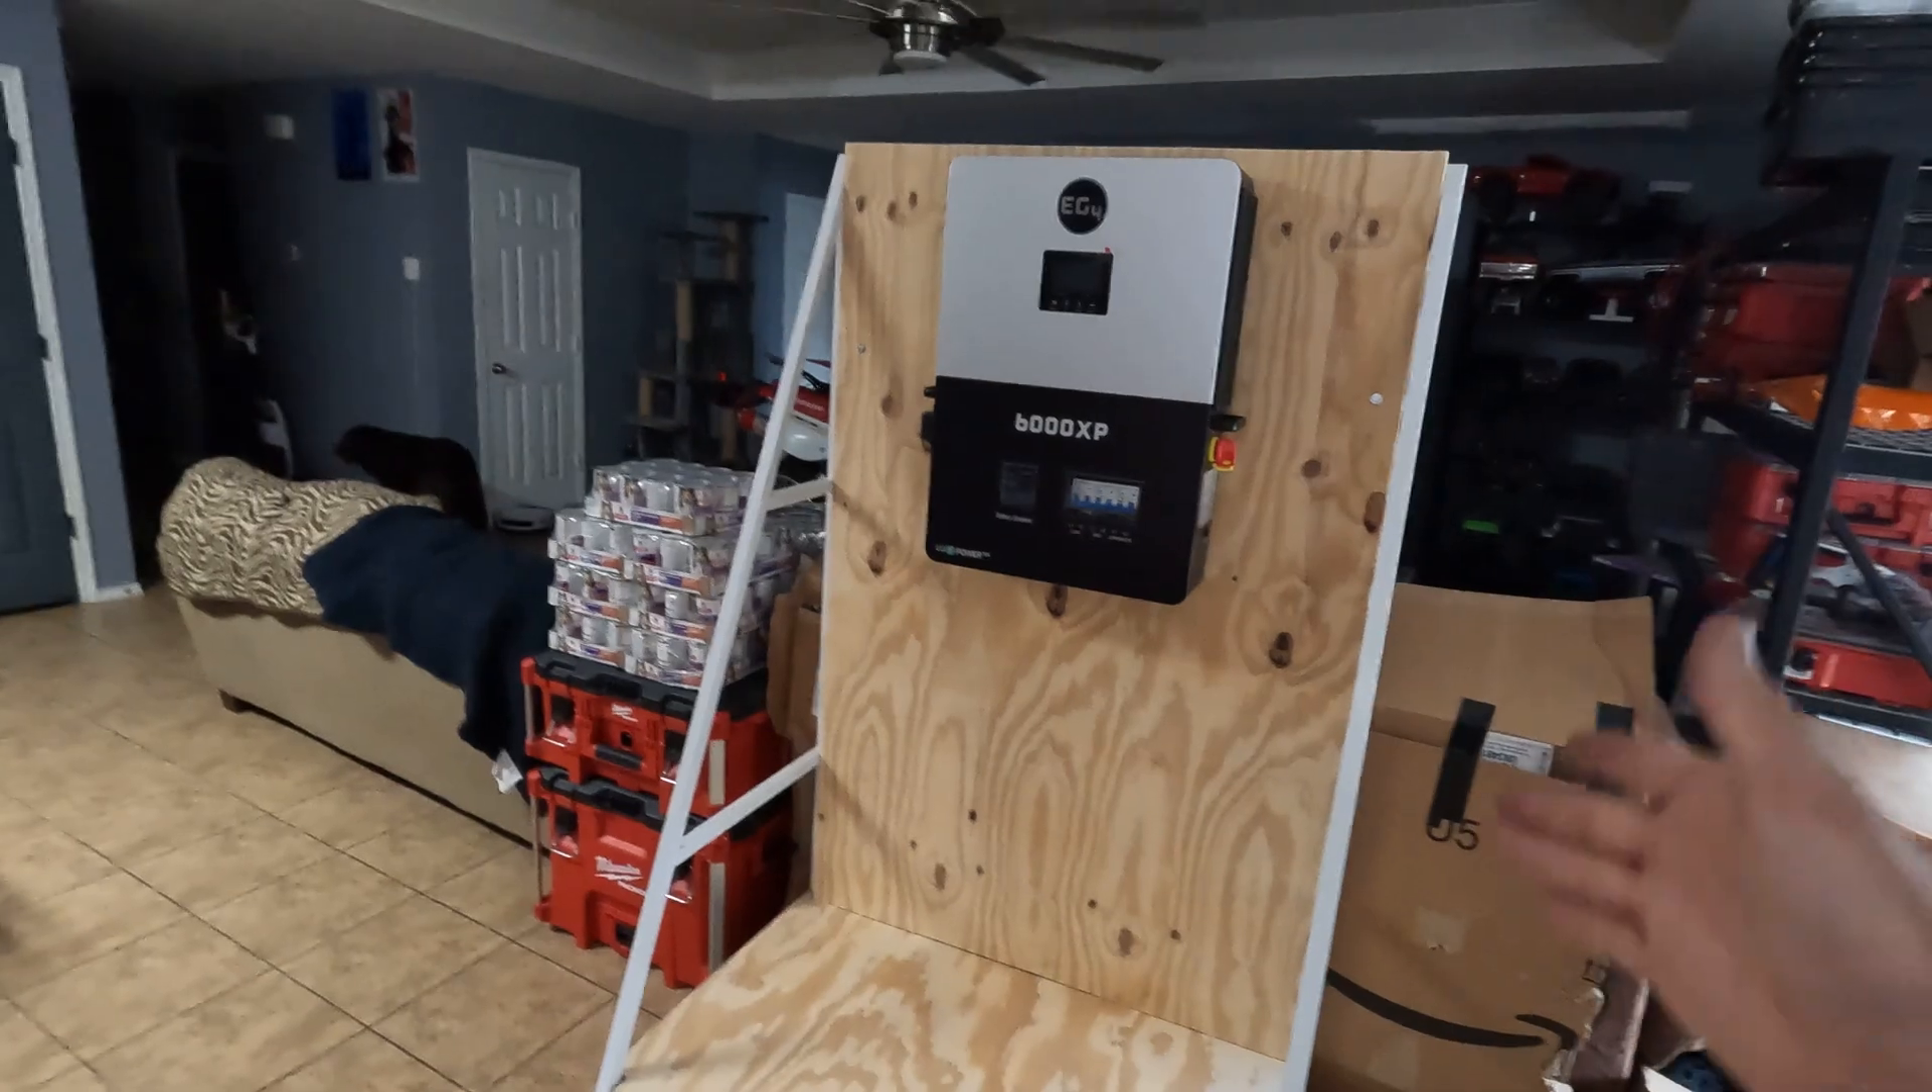The next day we got the wood mounted and done.